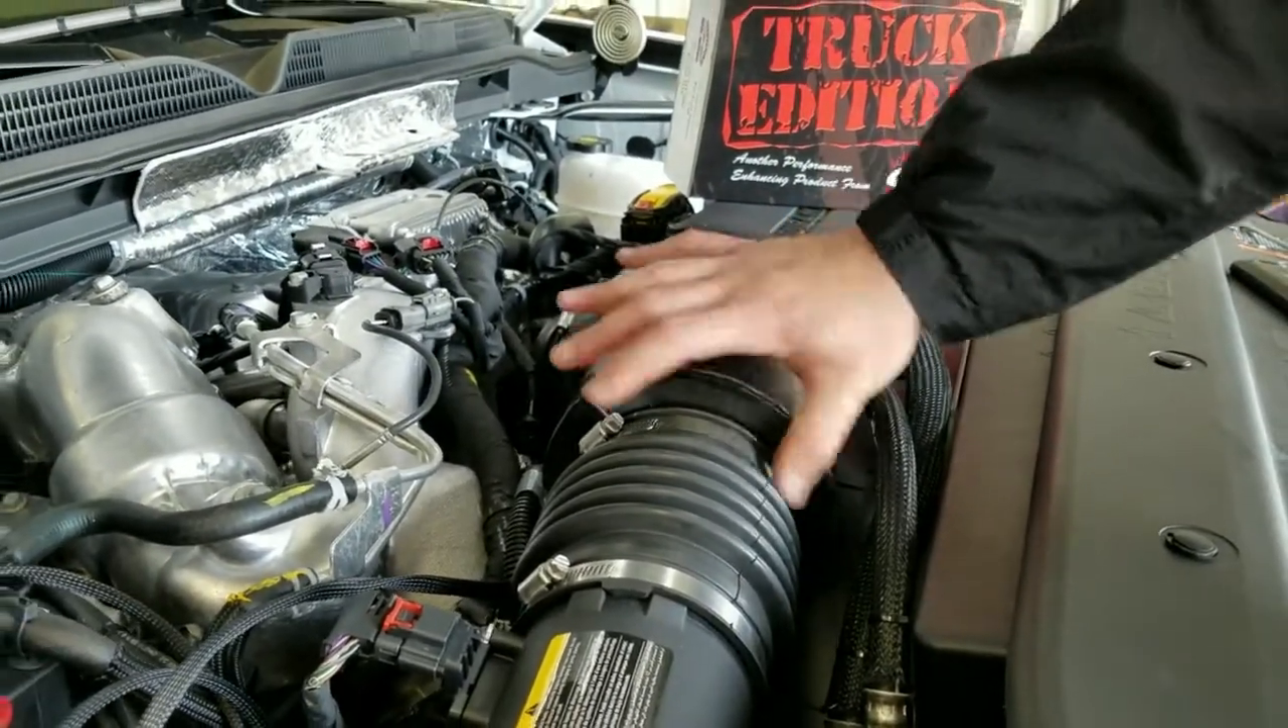We've now got the air intake horn put back on.